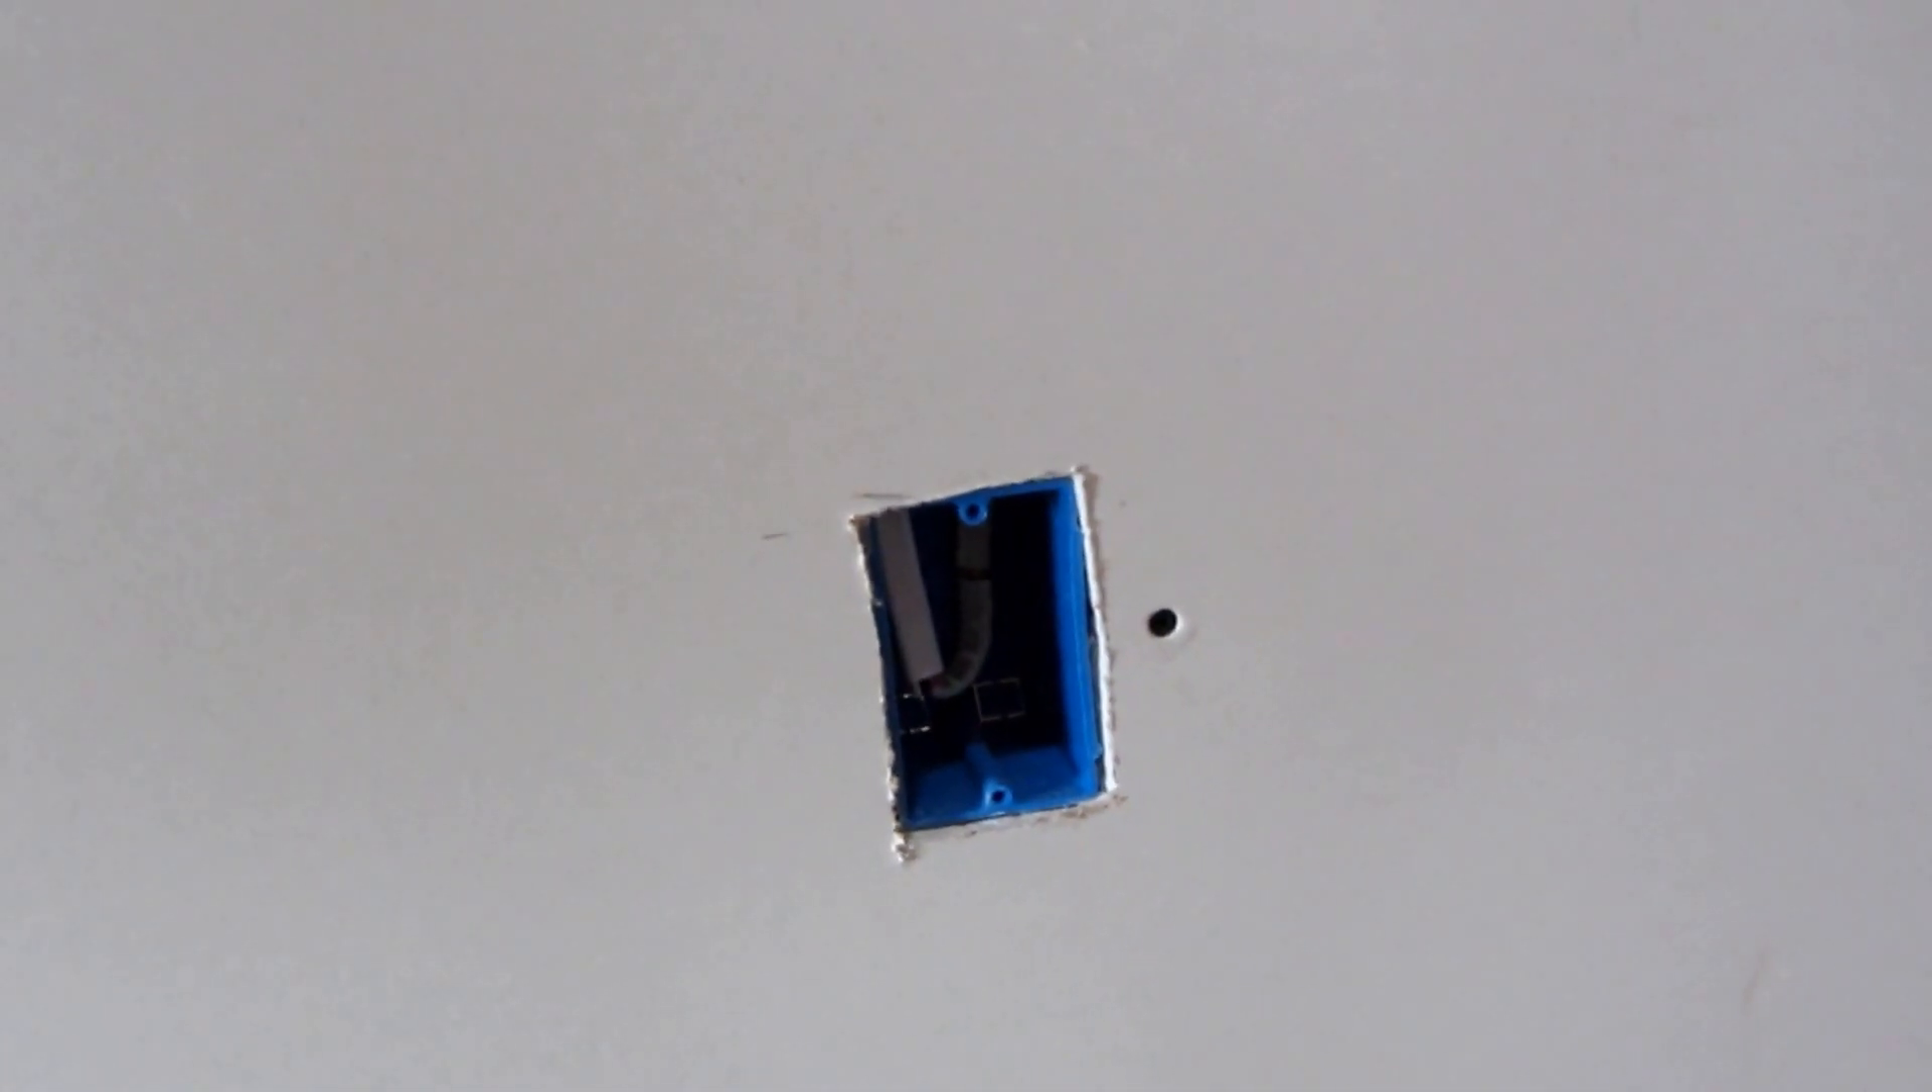I don't have the stairway lighting installed yet.